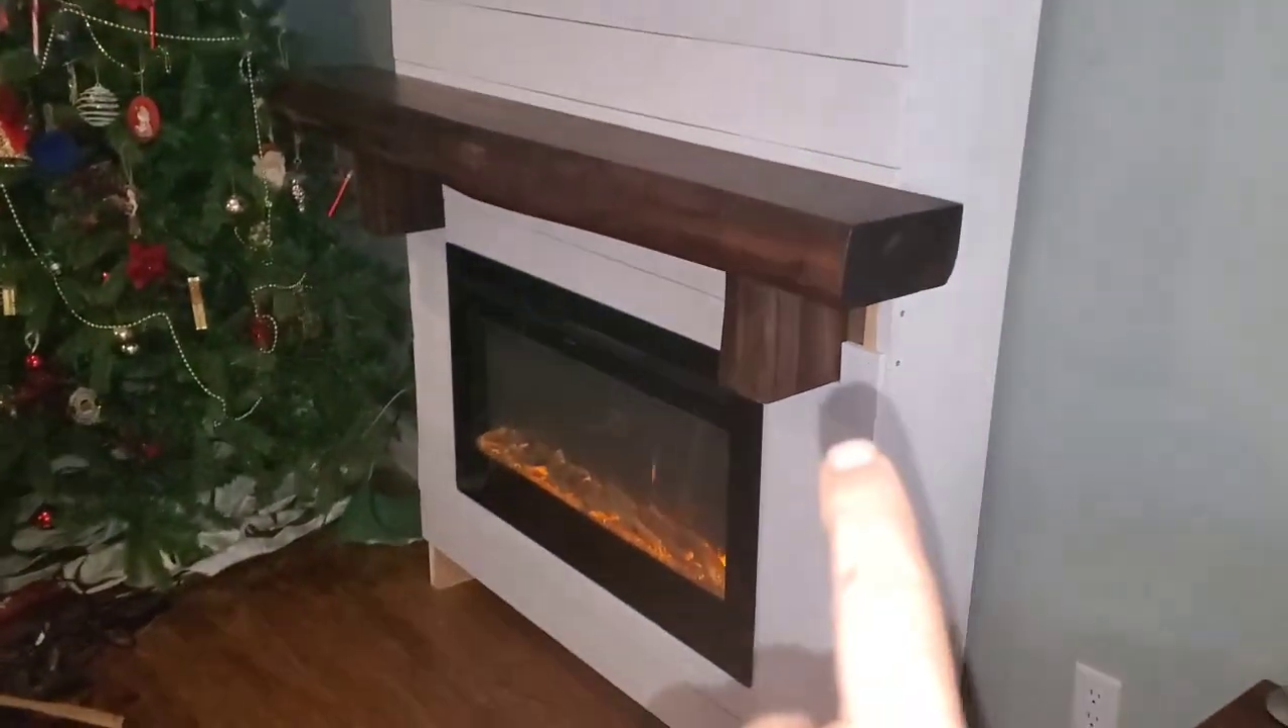The fireplace is in.